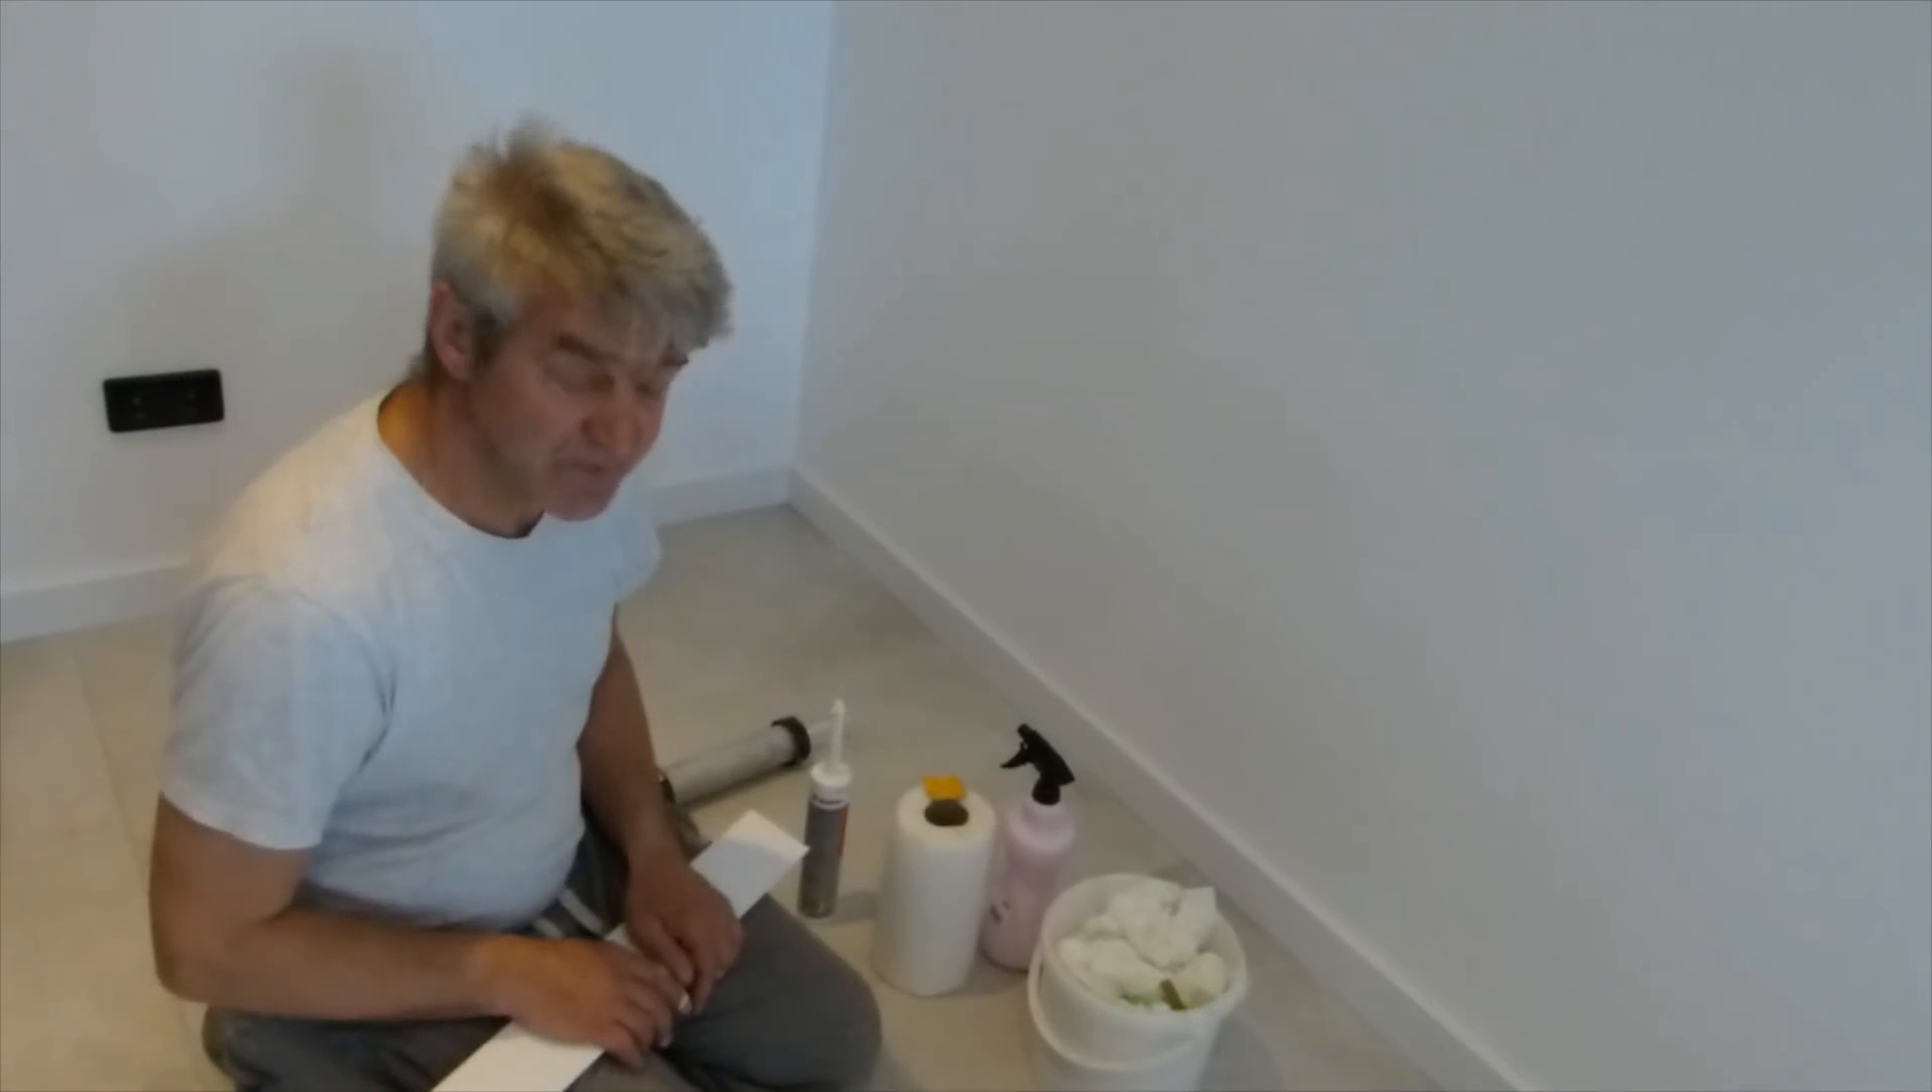Jak widzicie u mnie listwy już są zamontowane Przypodłogowe.